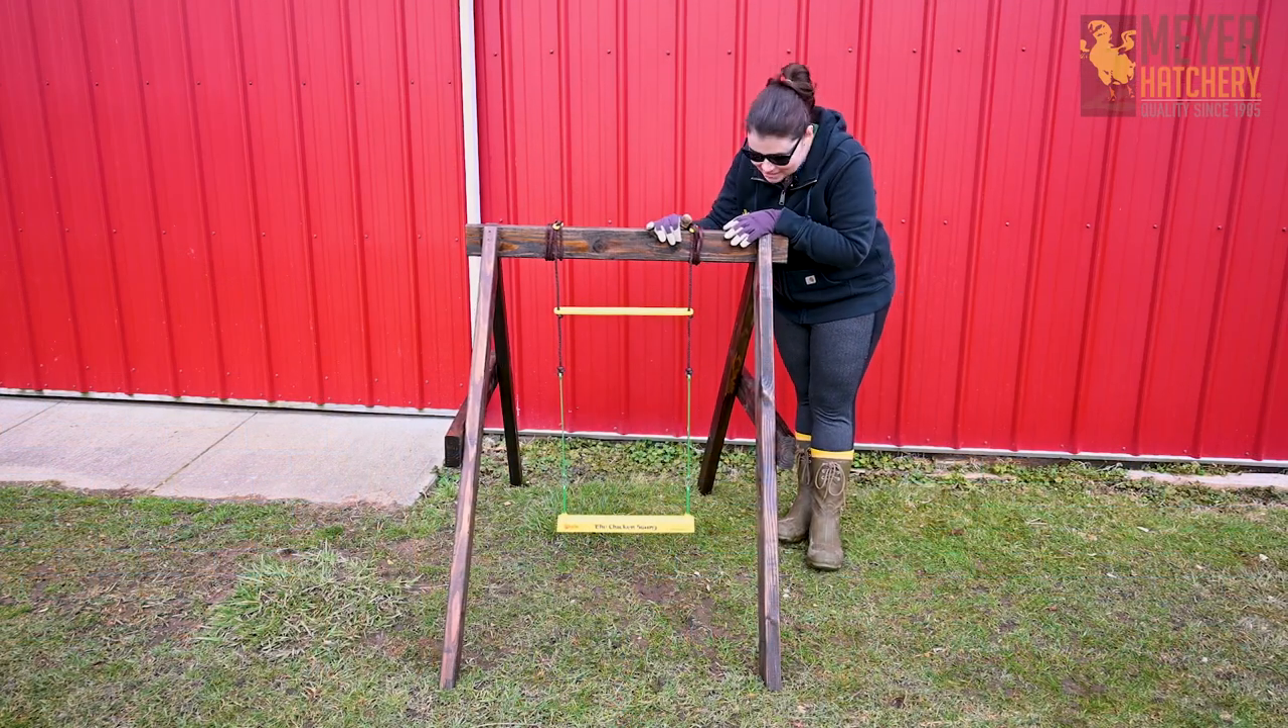All right here's what our swing looks like all dry and I've added the chicken swing to the center here.